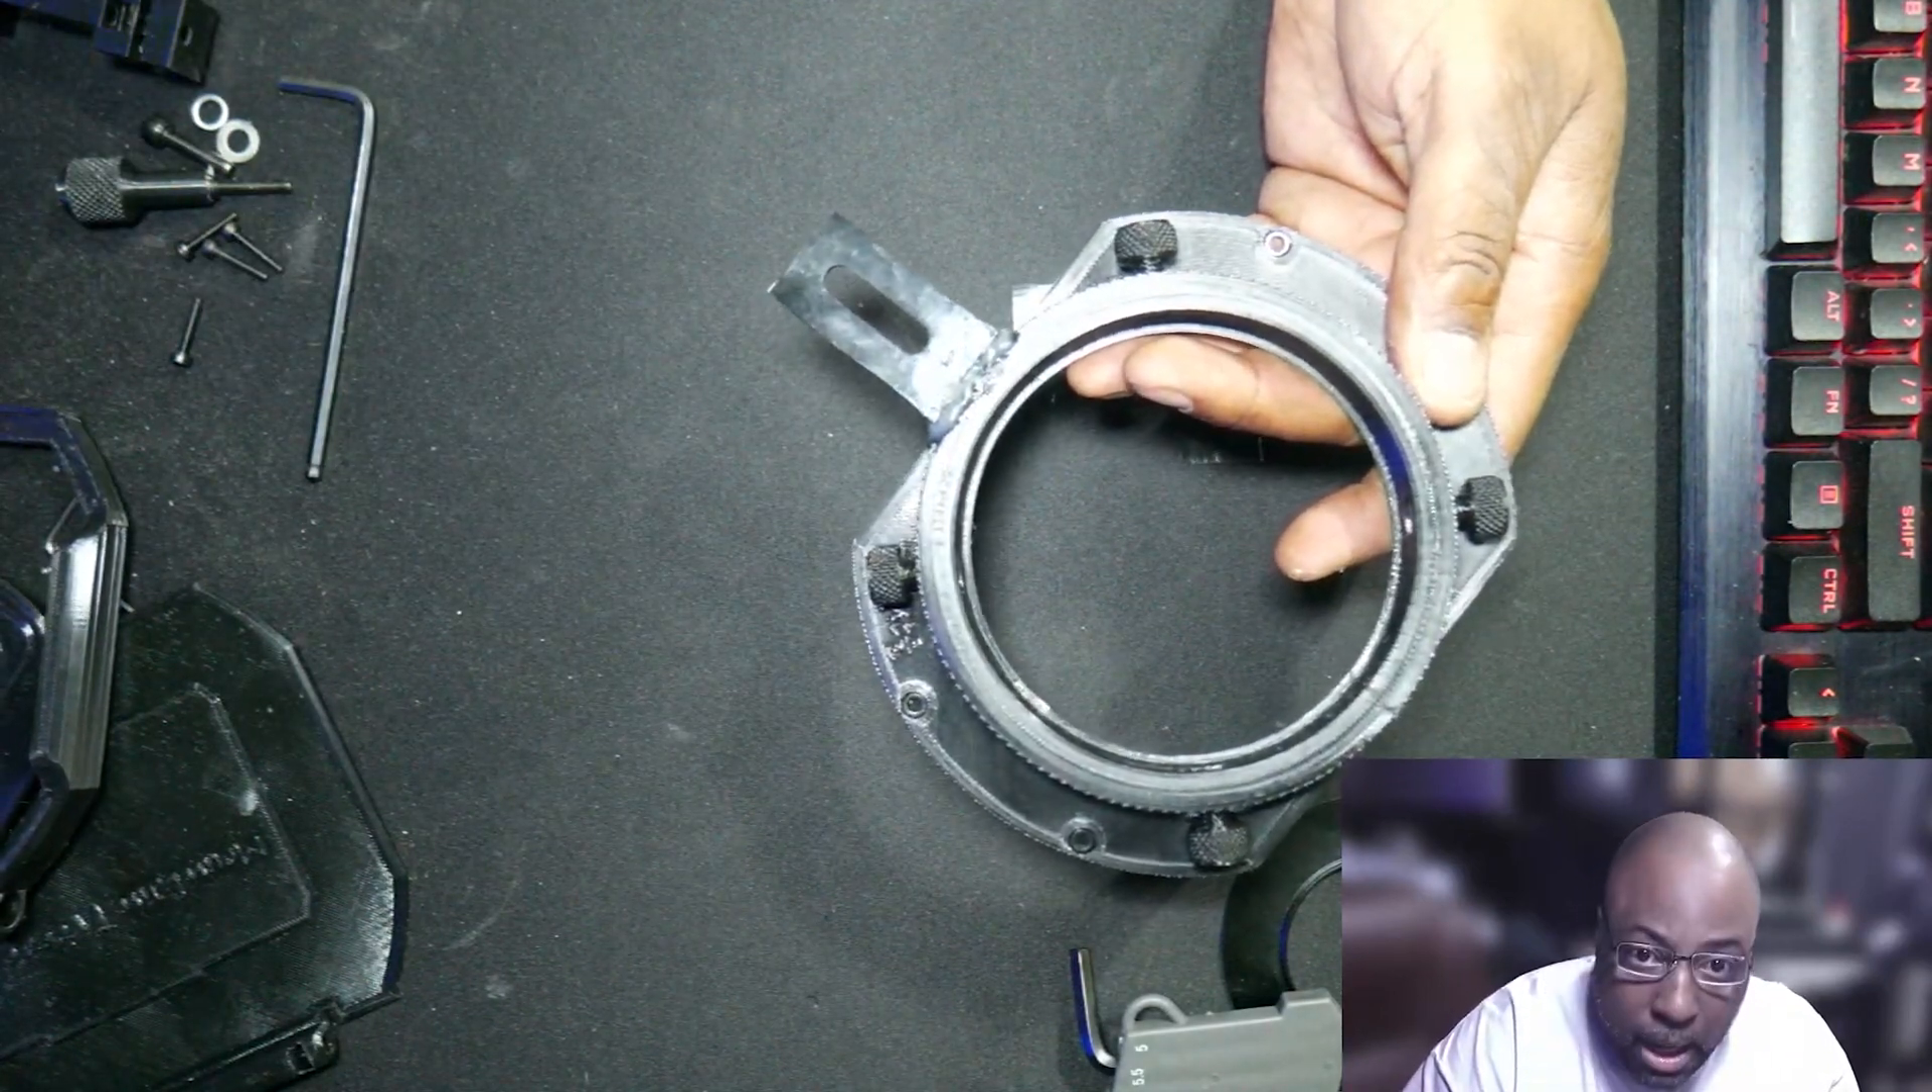We have the screws already installed.